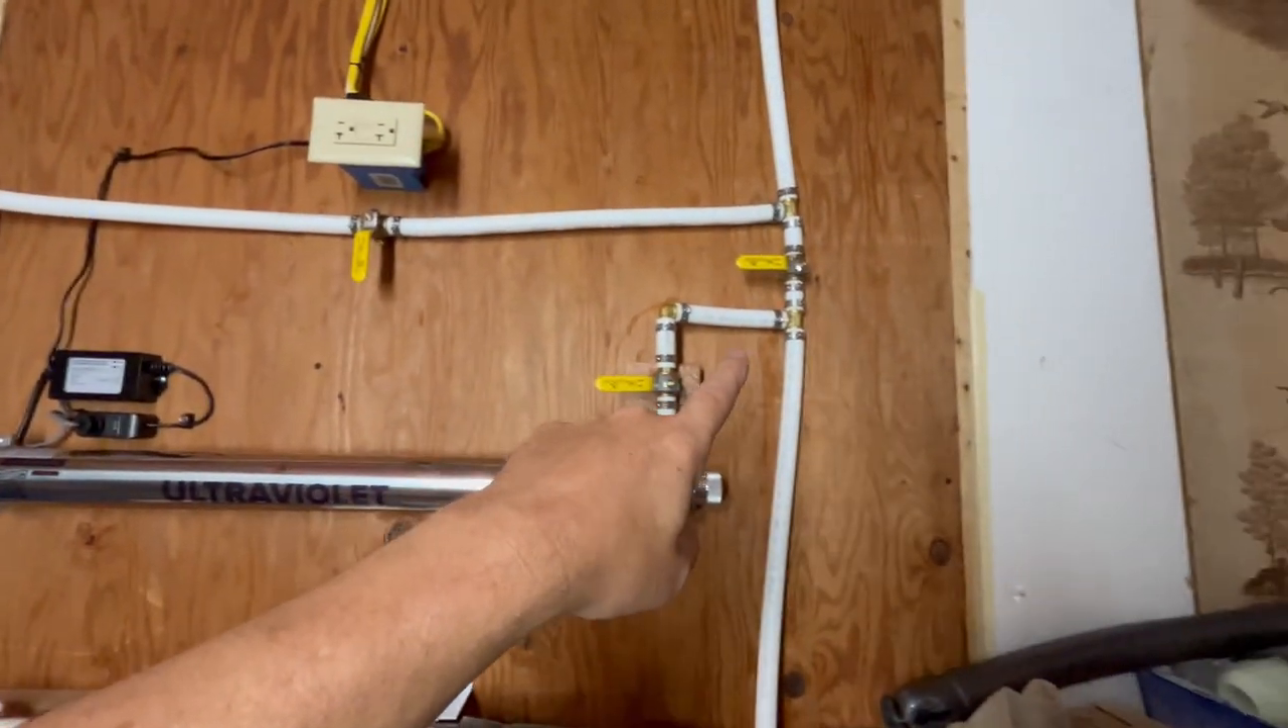All right all my connections are made and you can see i got all the valves are closed right now because i want to slowly apply water to this to make sure nothing's leaking here either.